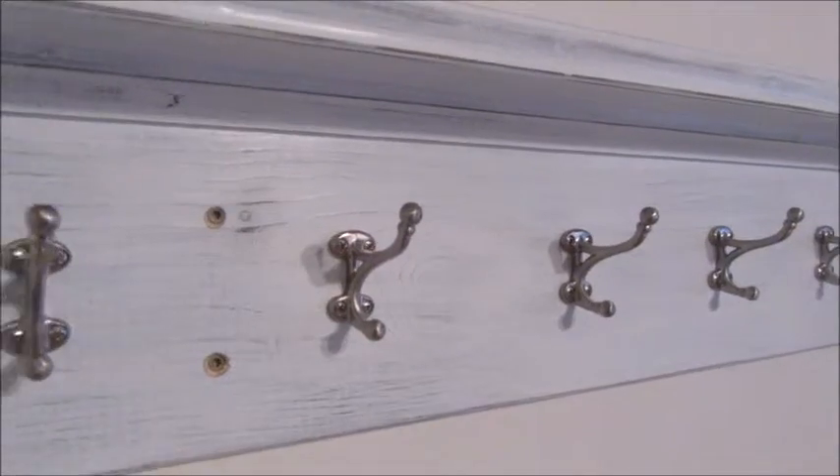So the hooks are all on now as you can see.